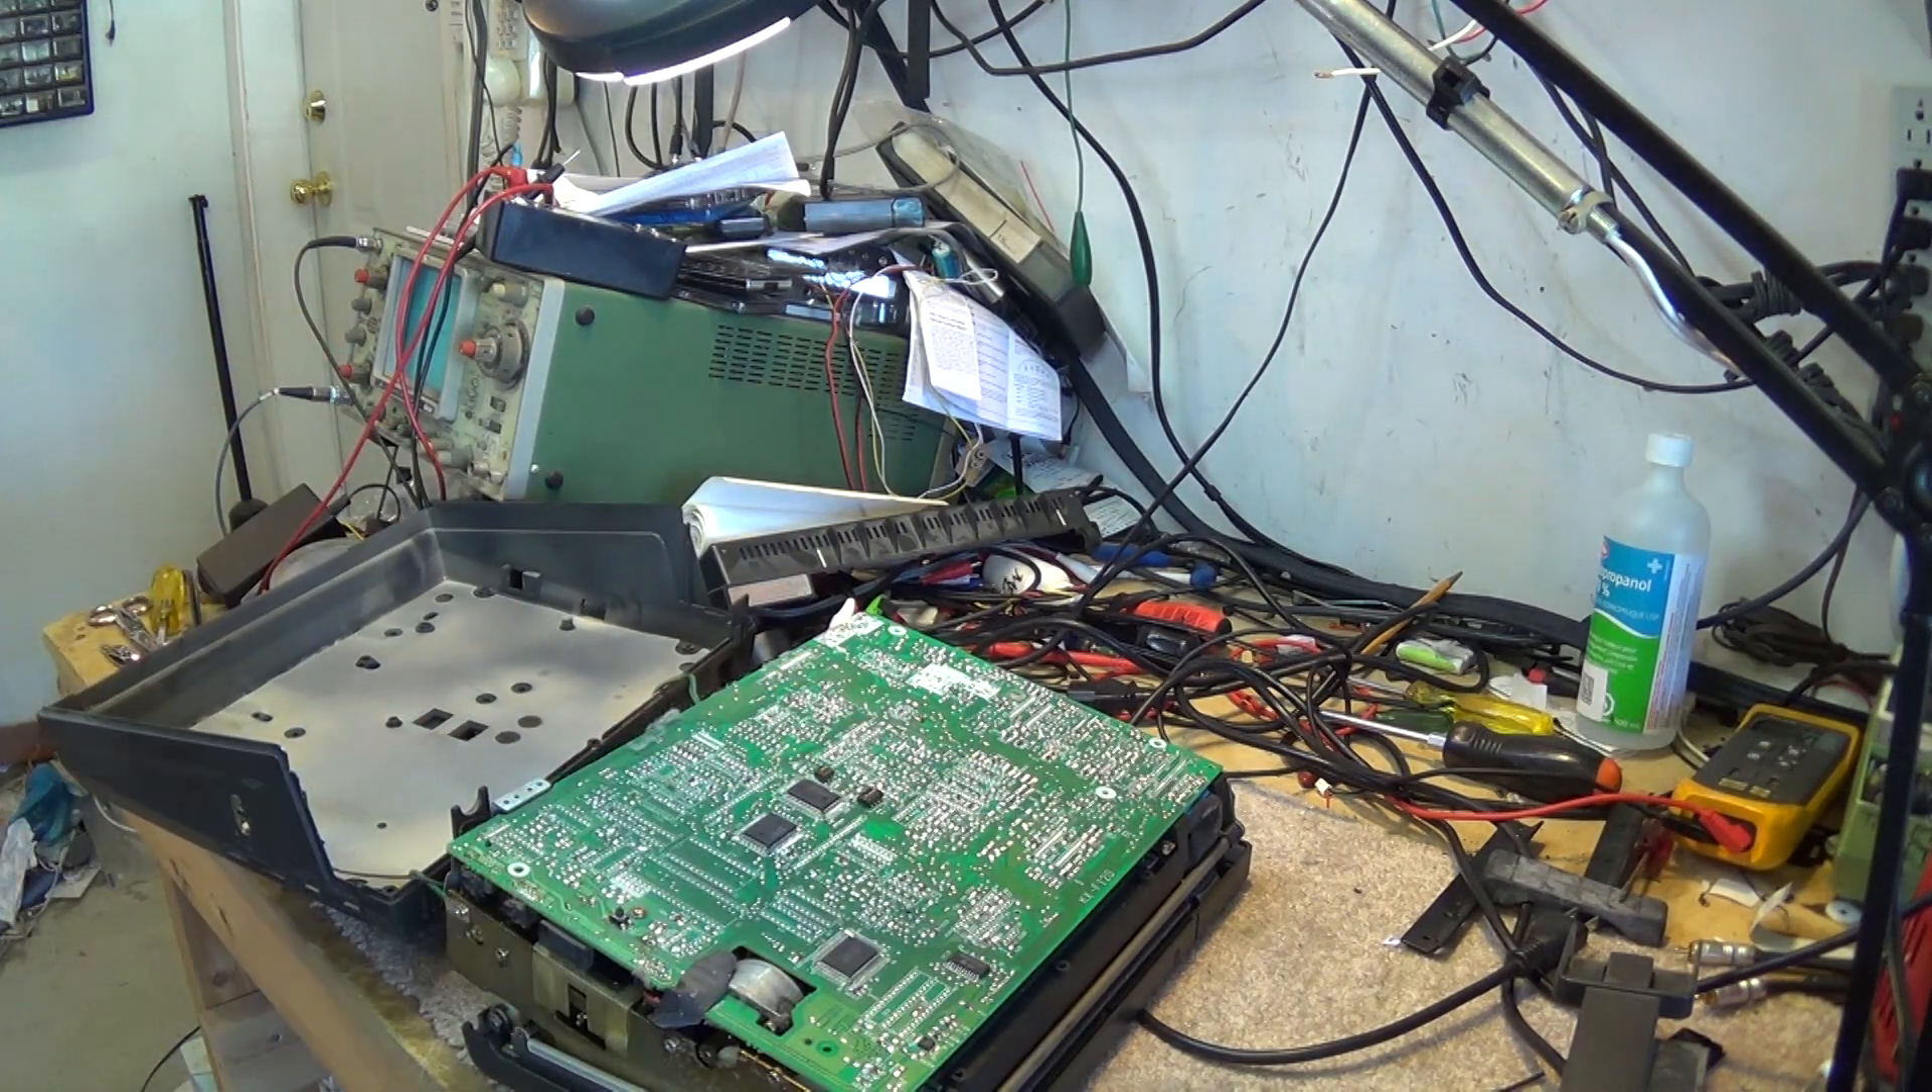There we go. Bottom cover off.